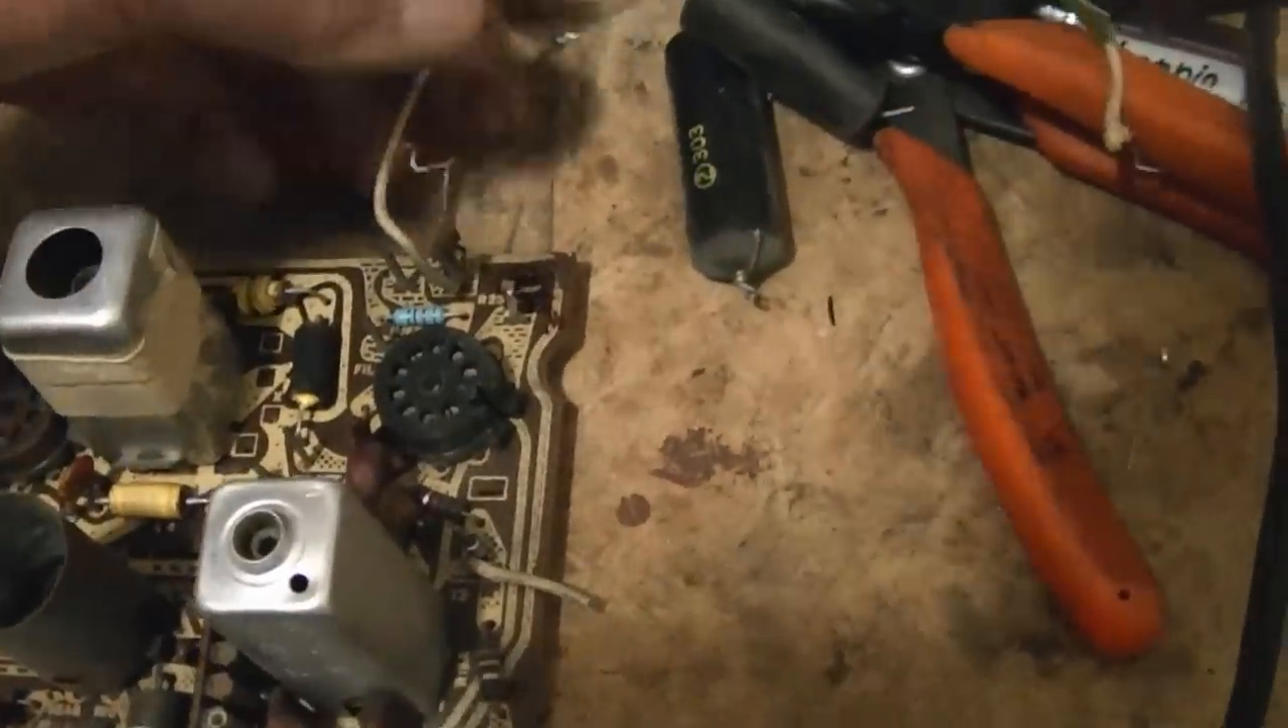I've got the board out now.